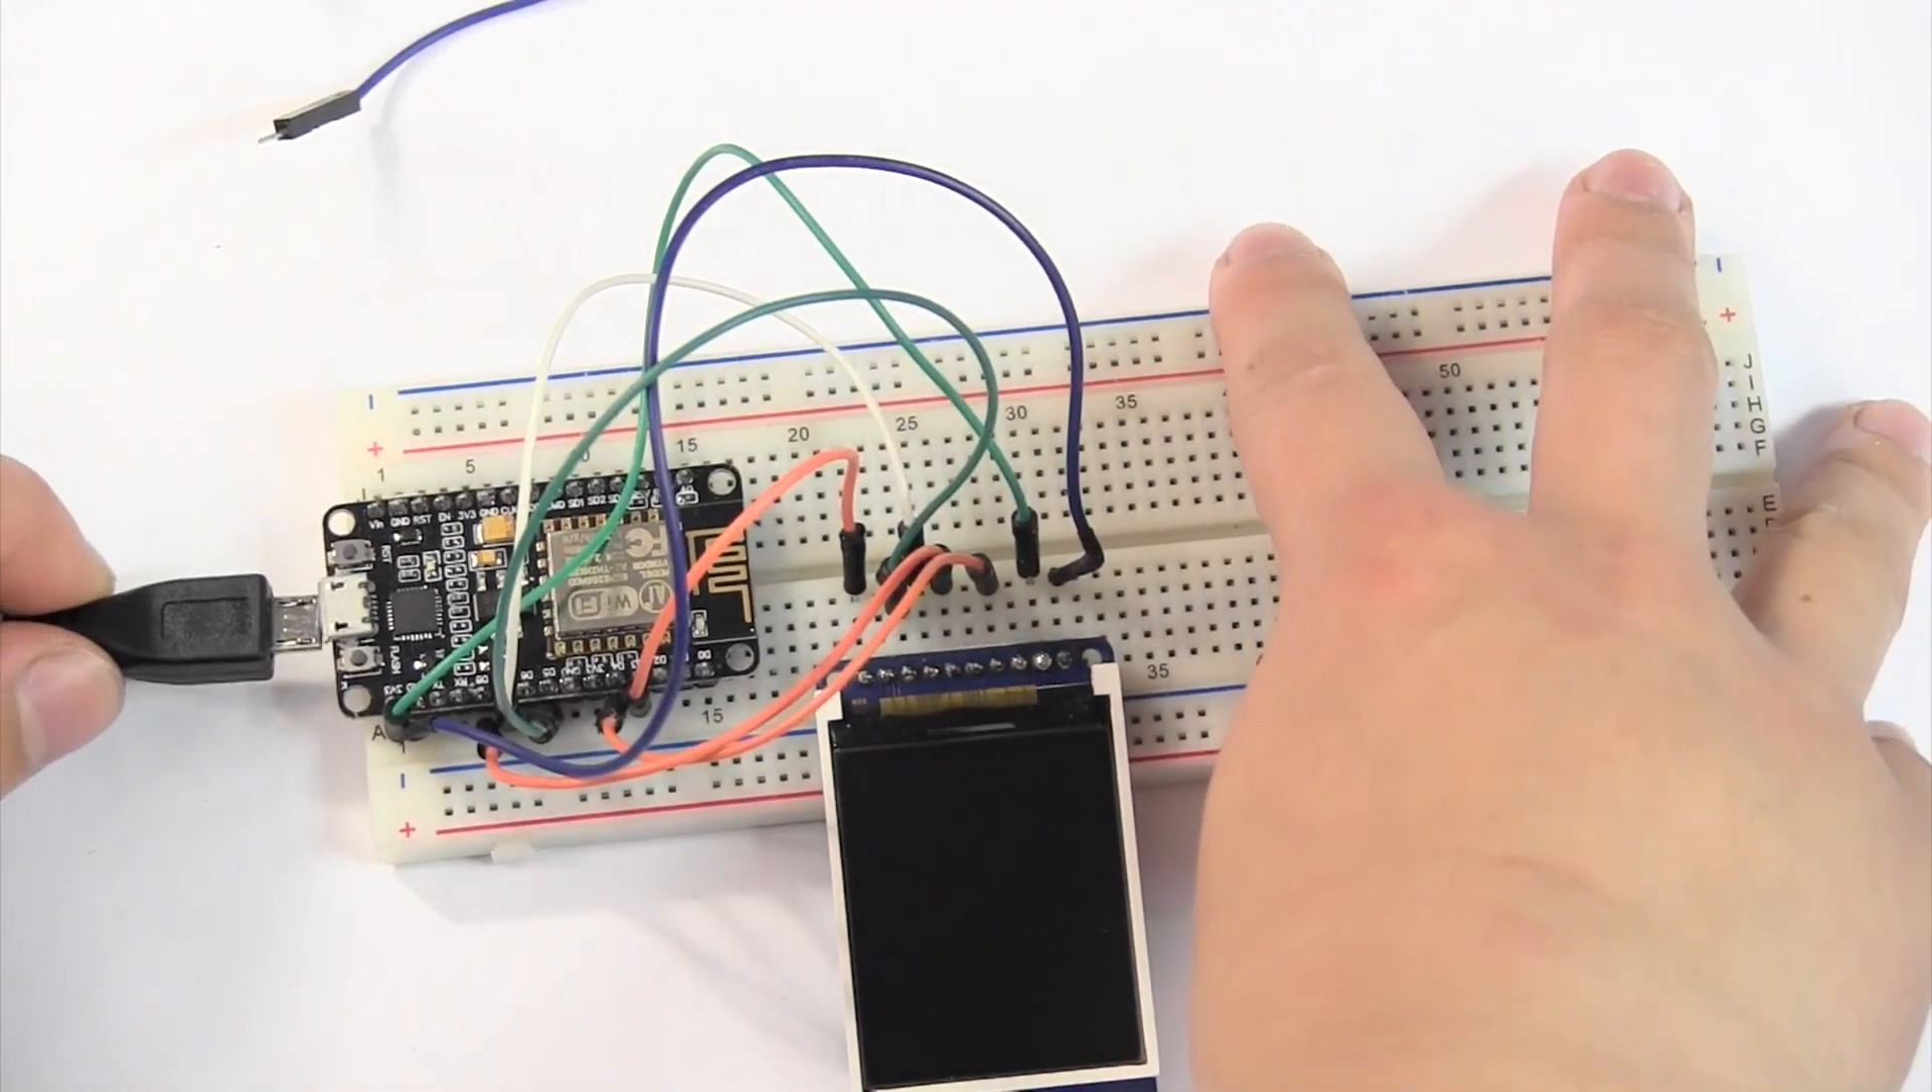All right, we've already wired up the LCD.